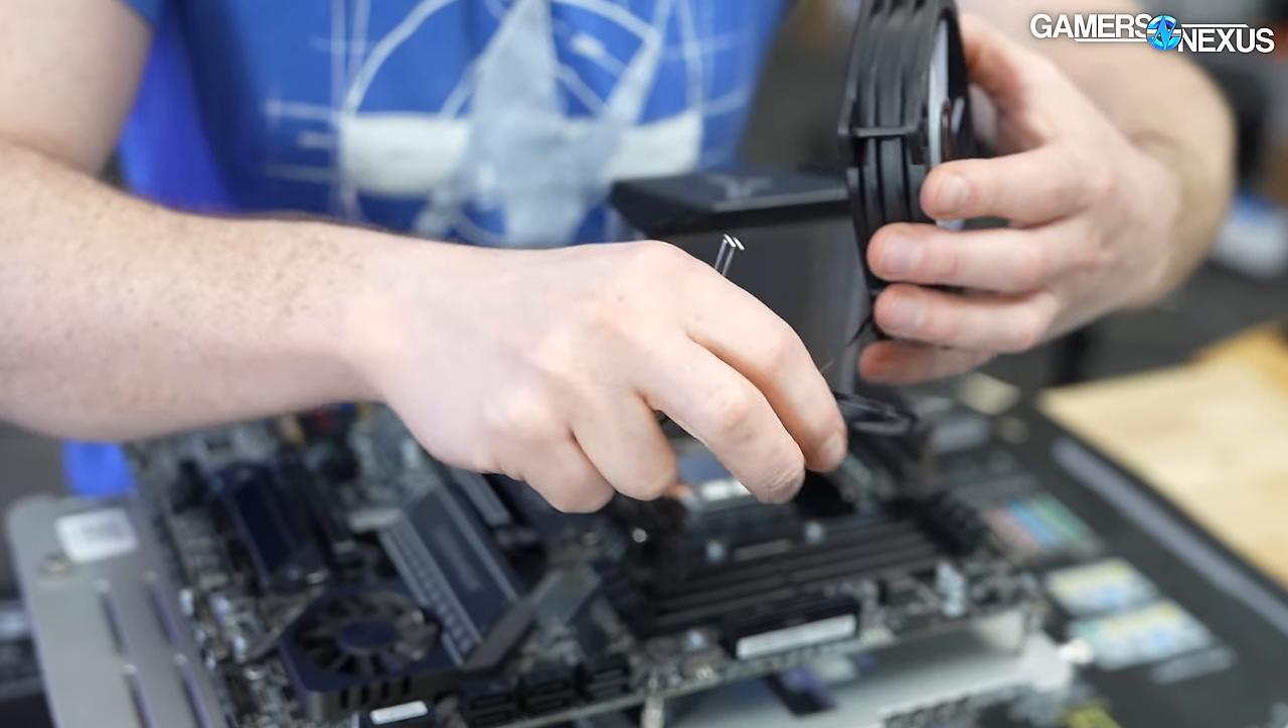I haven't installed the fan yet. This fan is actually, it's pretty nice for a cheapo cooler.